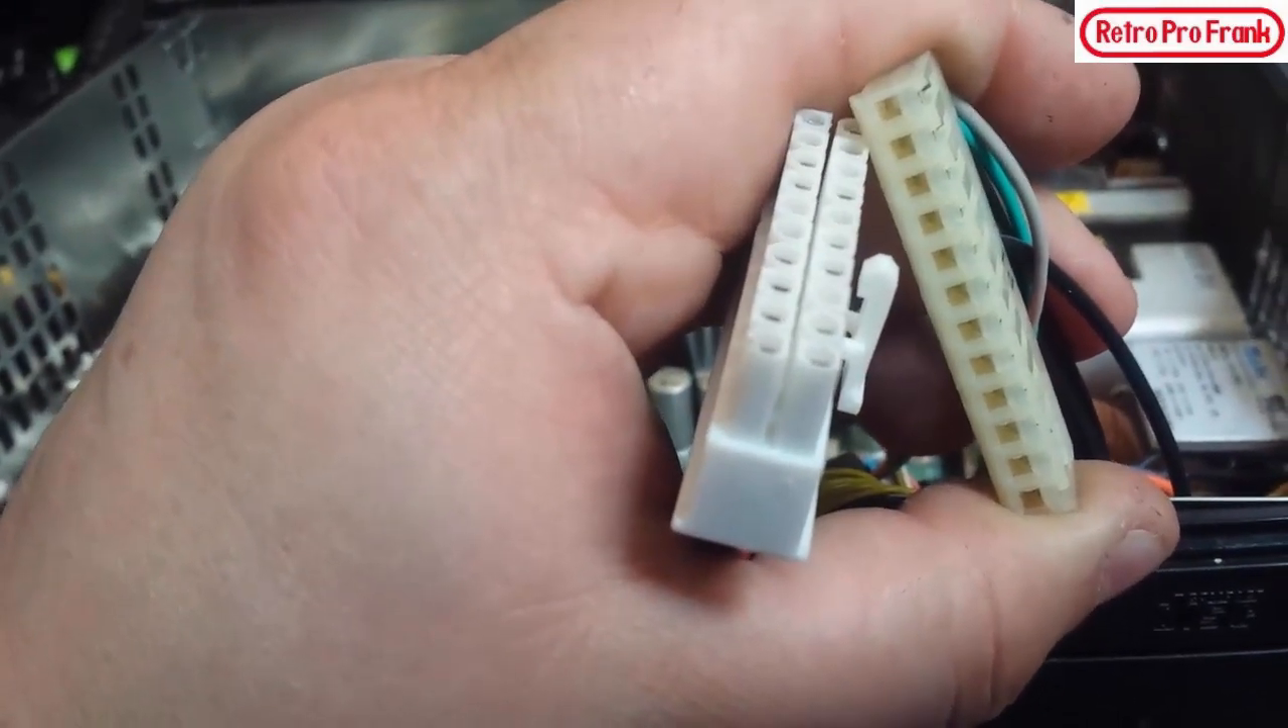Ok guys so I got the power board unplugged.